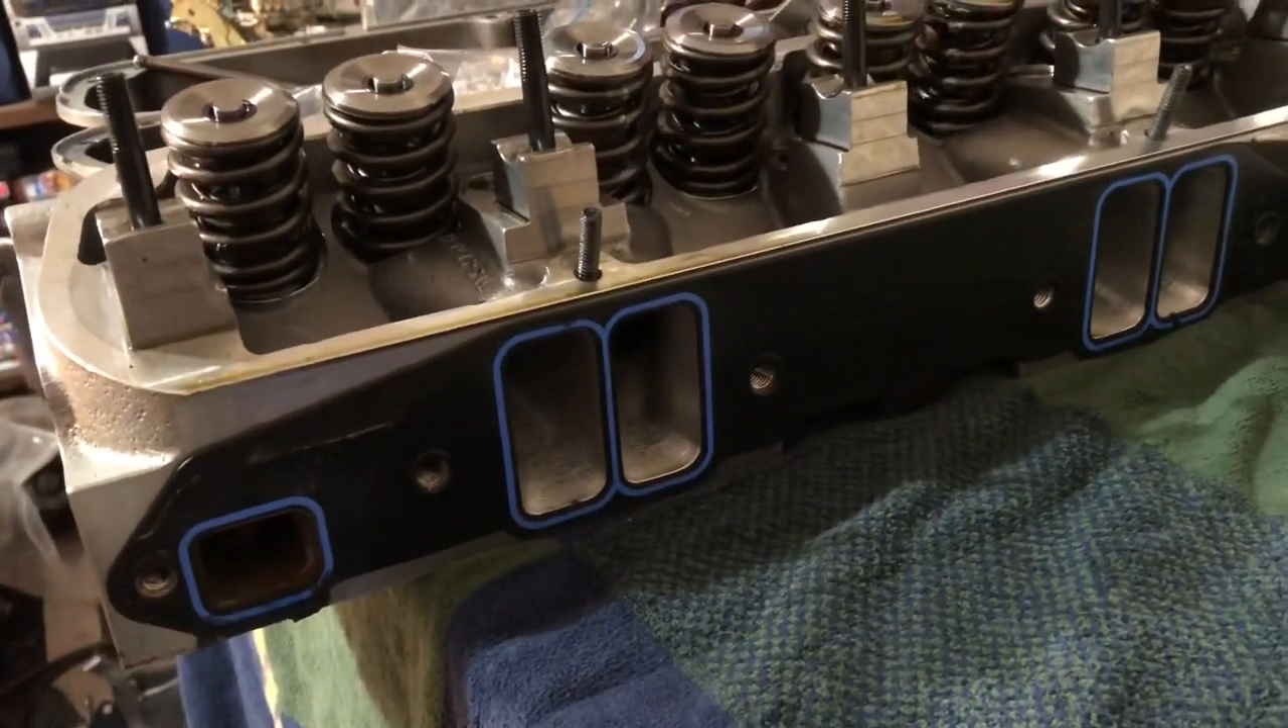You can see that's the same gasket there and it is a perfect fit like doesn't get any better.